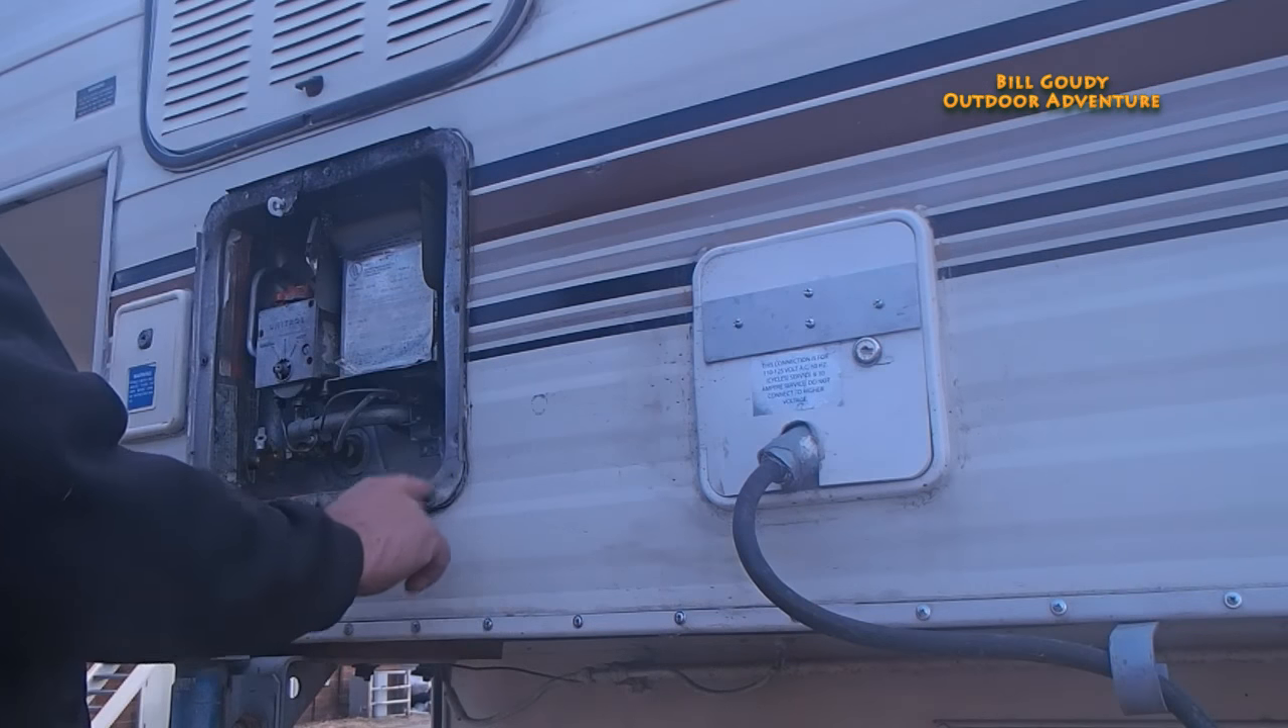I've removed the screws on the outside of this water heater and have taken the door off and so the whole unit should just slide out now.